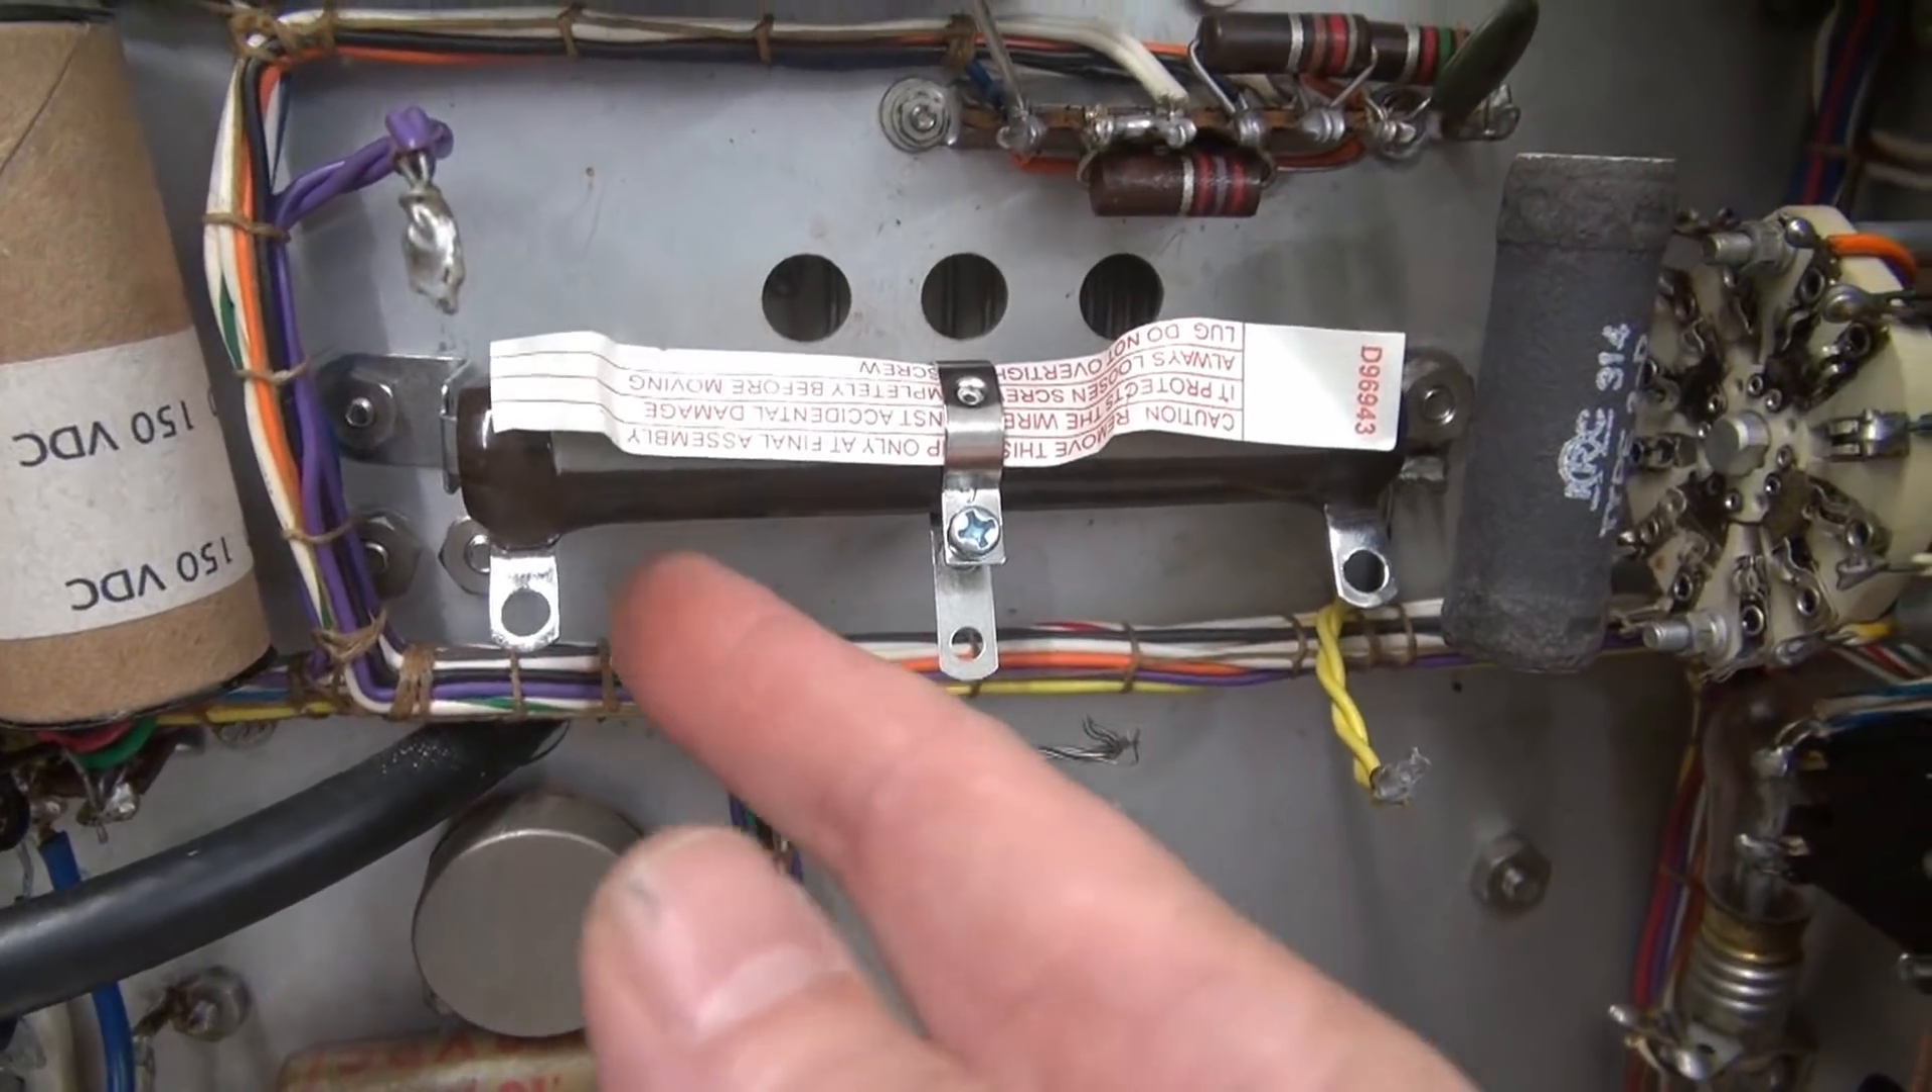All right, the new resistor is in place. The original bracket's holding it.